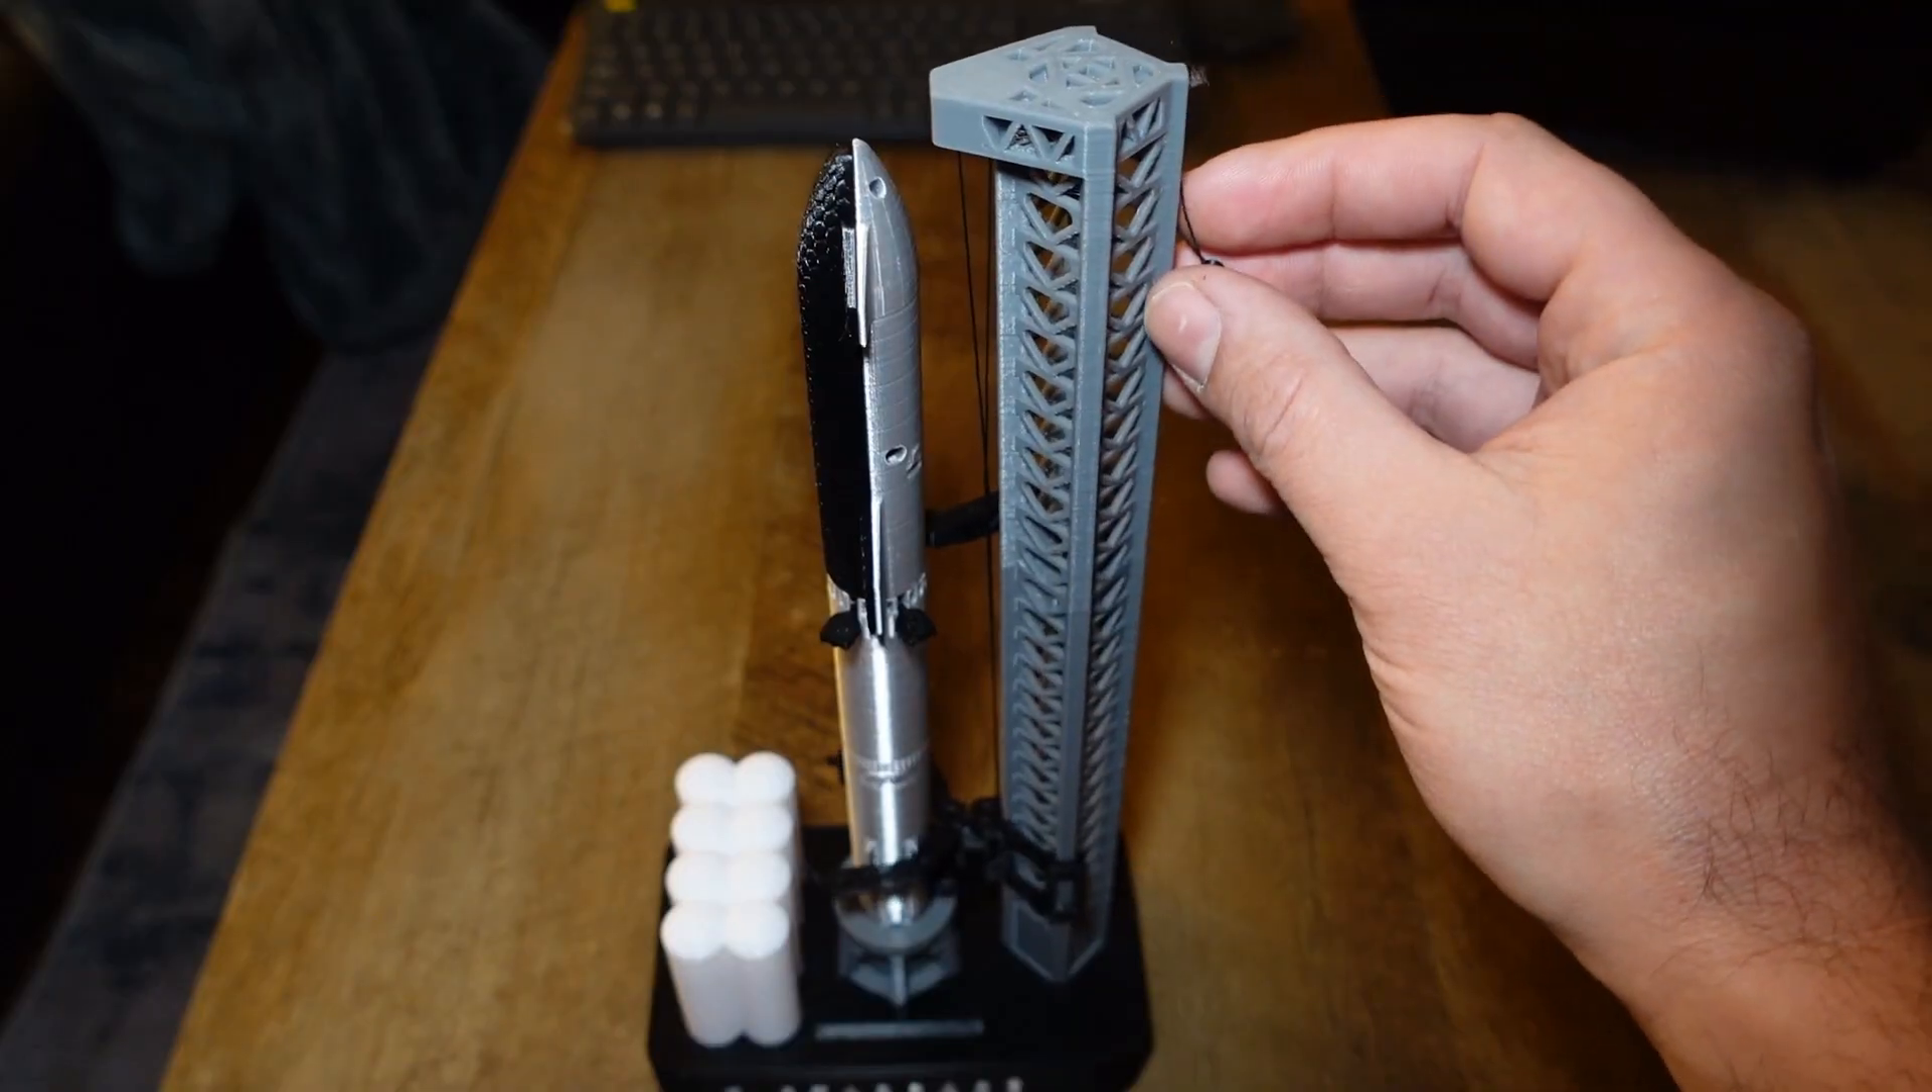All right, got the base fully assembled with the tower.